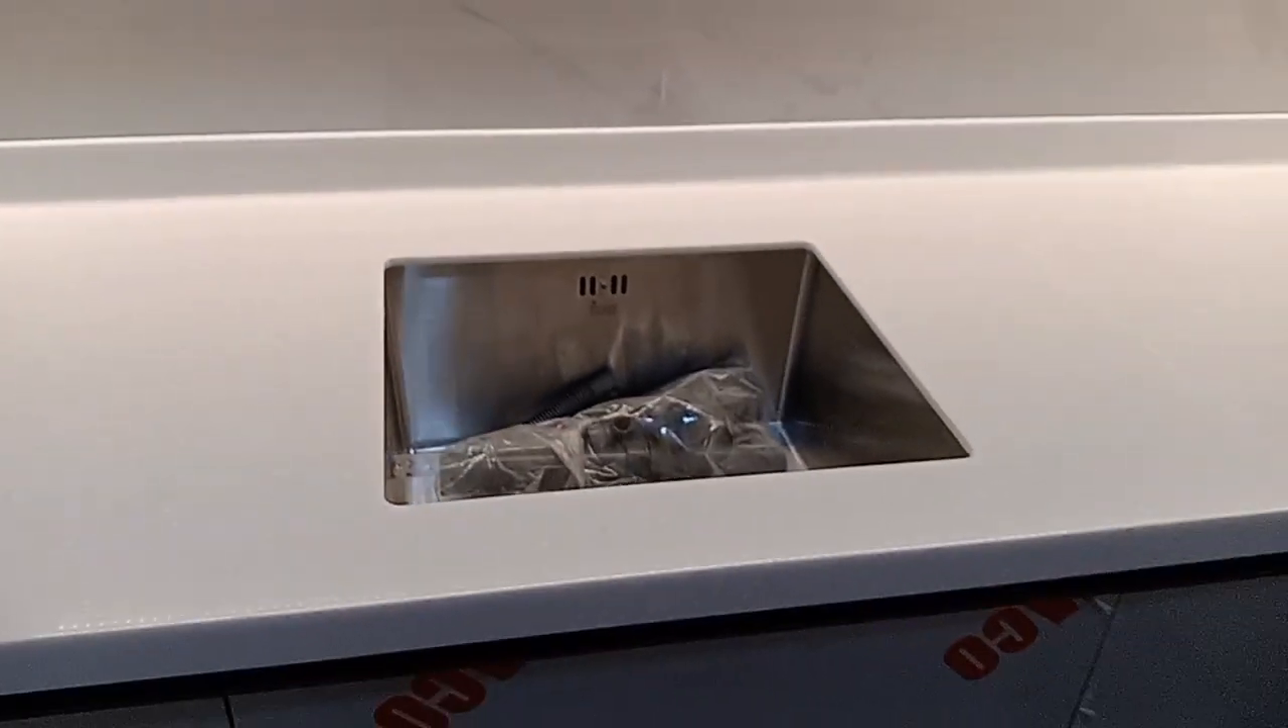Cuma kerannya nanti nyusul ya guys belum ada kerannya ya.